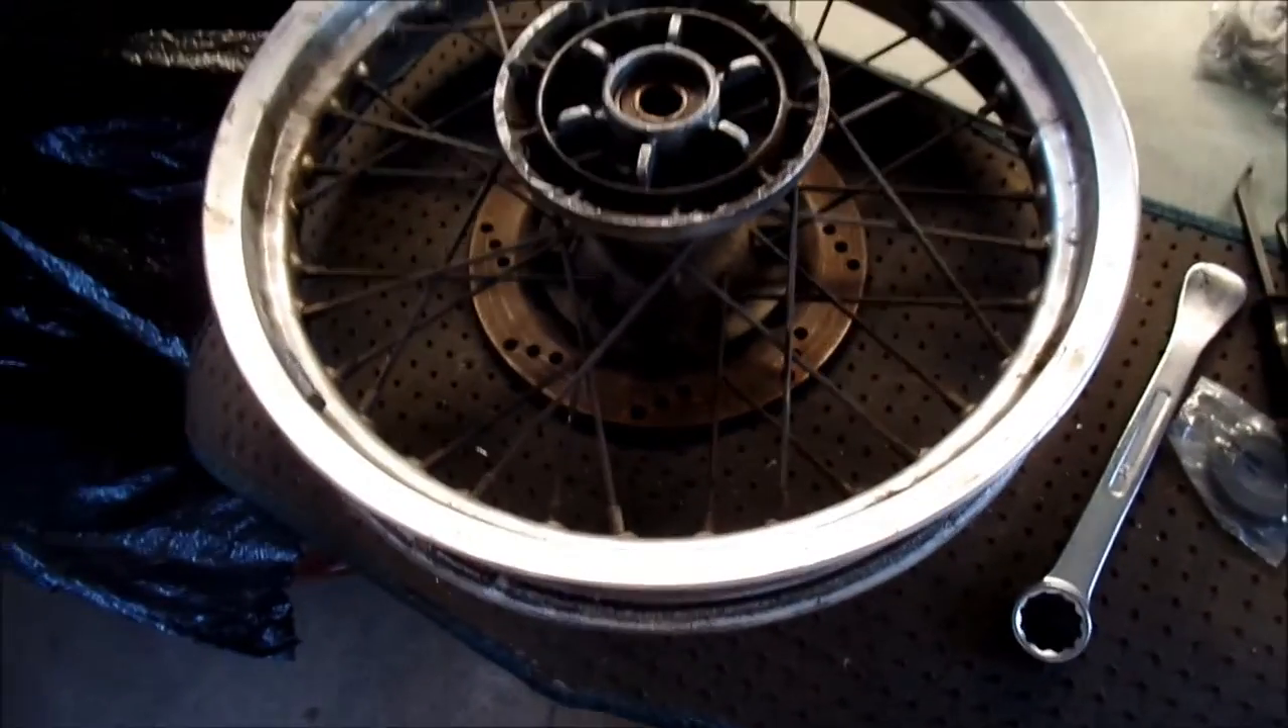I've already taken the tube and the tire off.